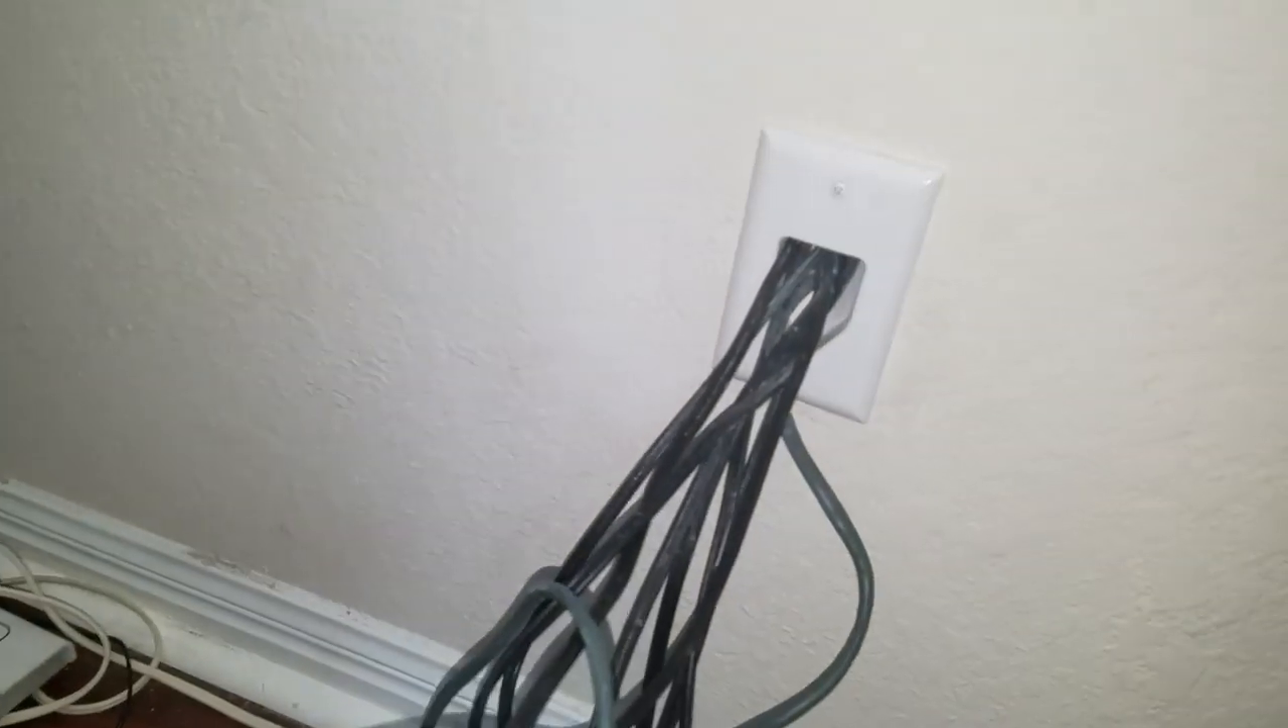Alright, there's the wall plate installed and there's all the wire run through the door.